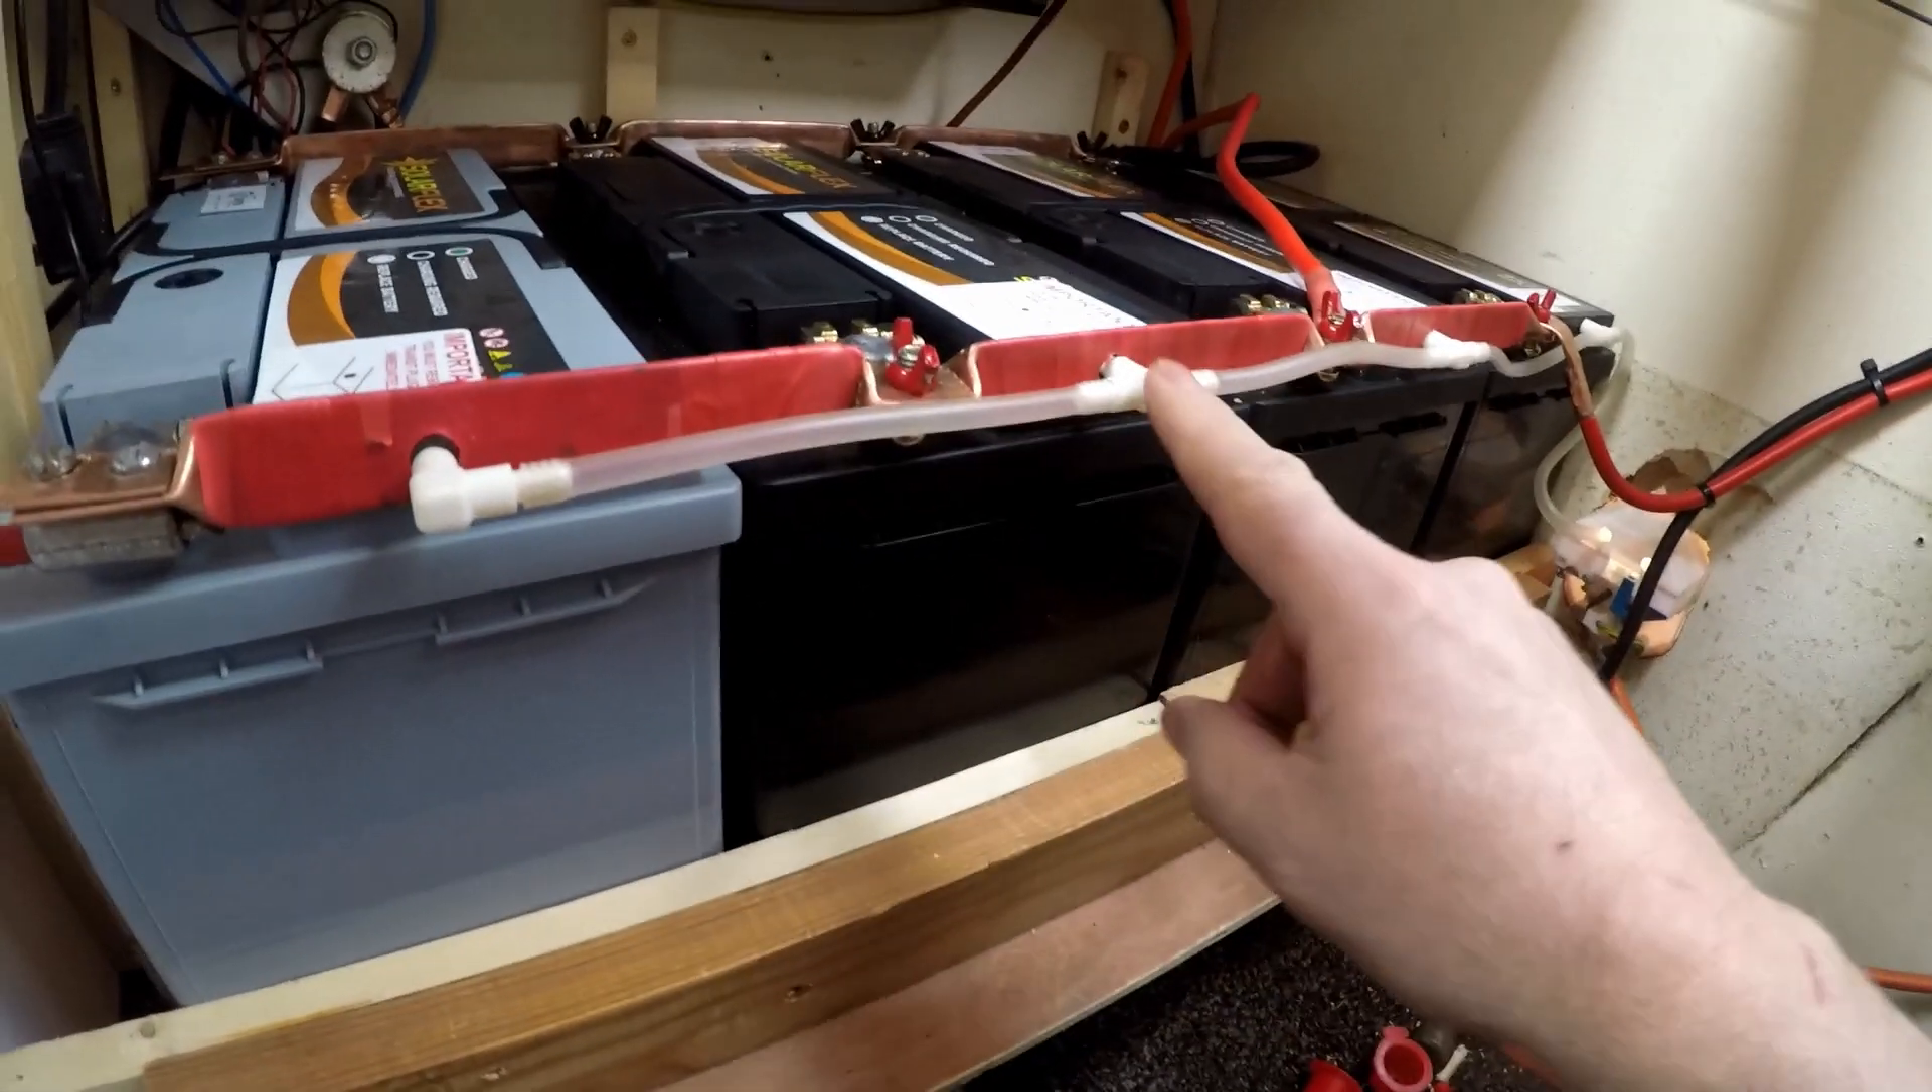All right I've got all my battery vent pipes on.